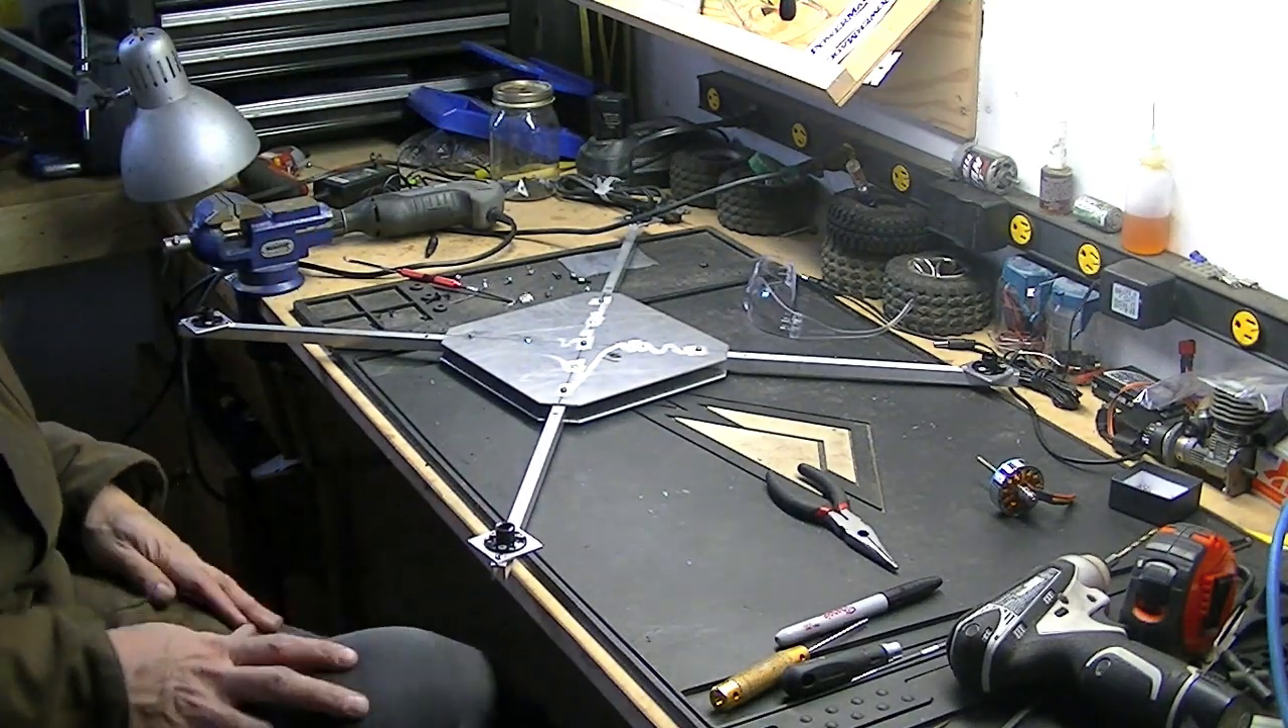As you can see, I got all the, uh, plates on and the little motor mount brackets mounted.